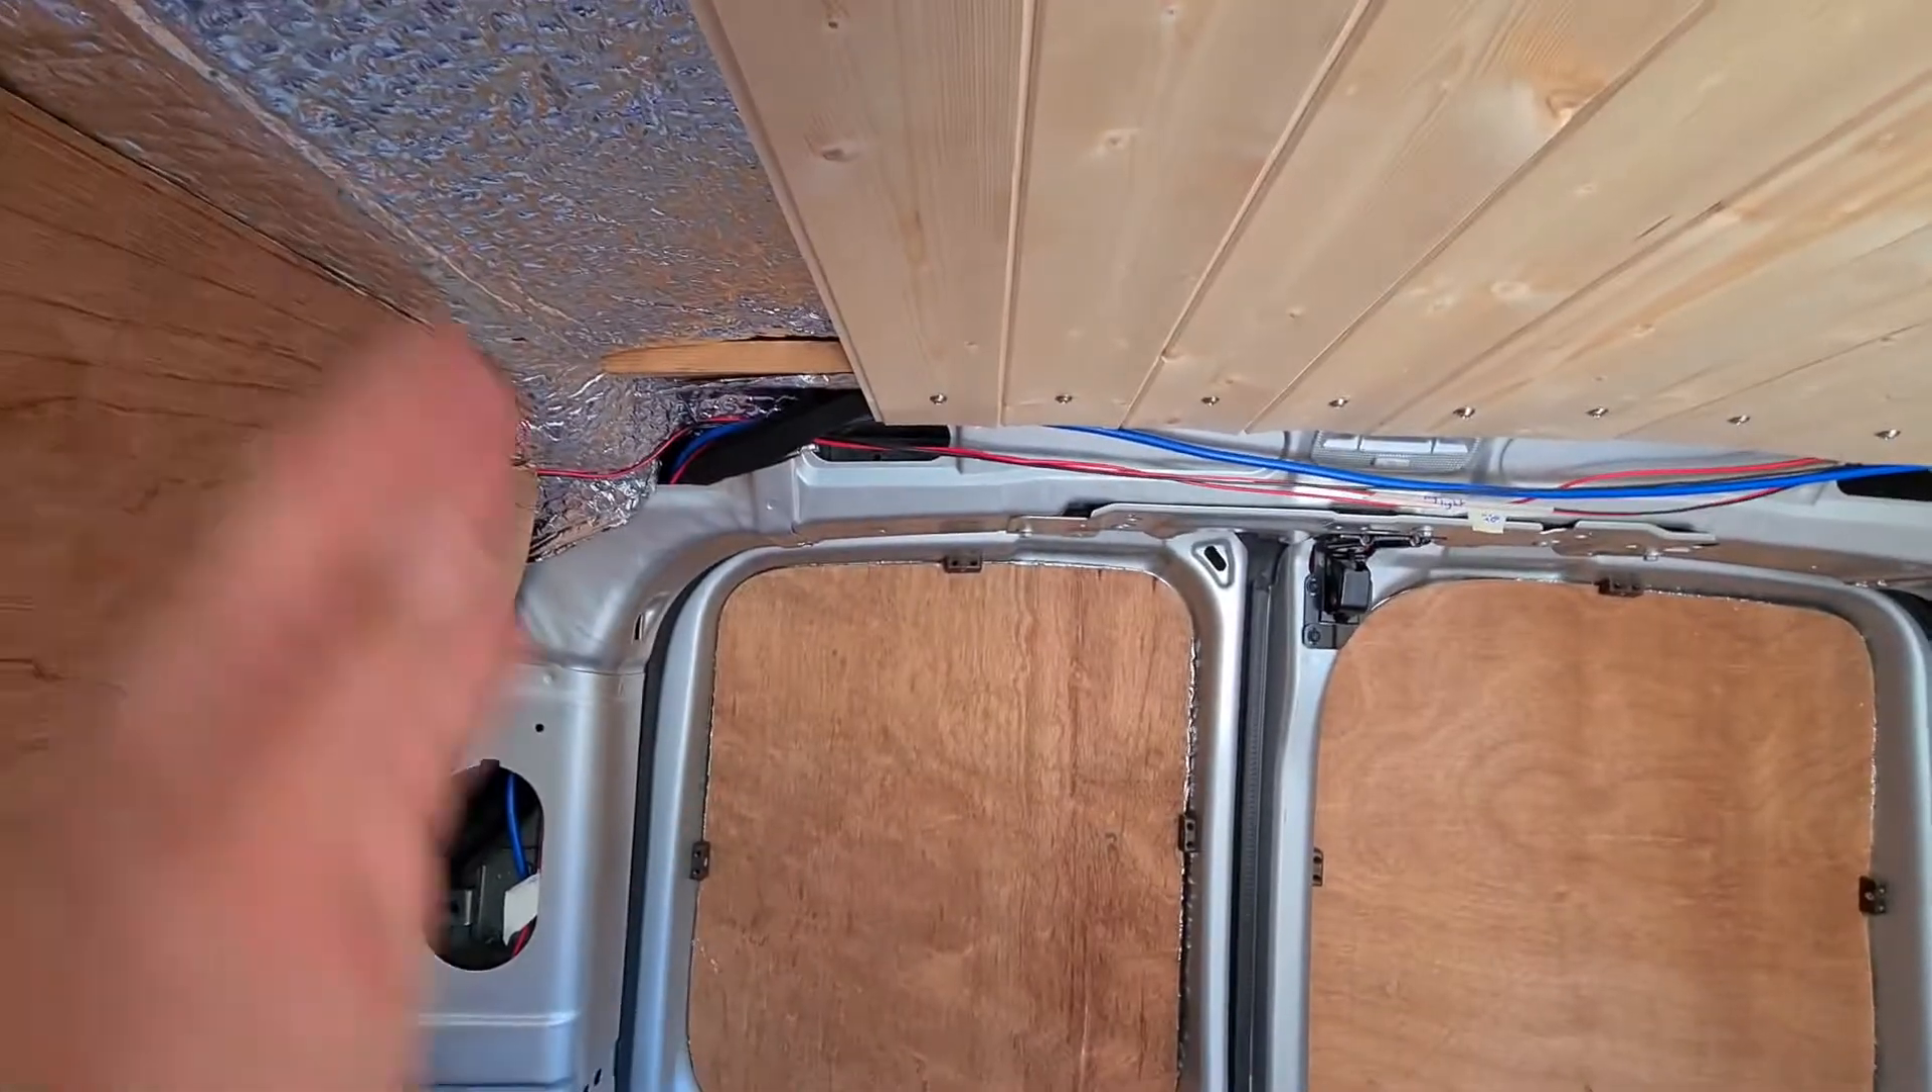See the wires are up there I just need to tuck them in.